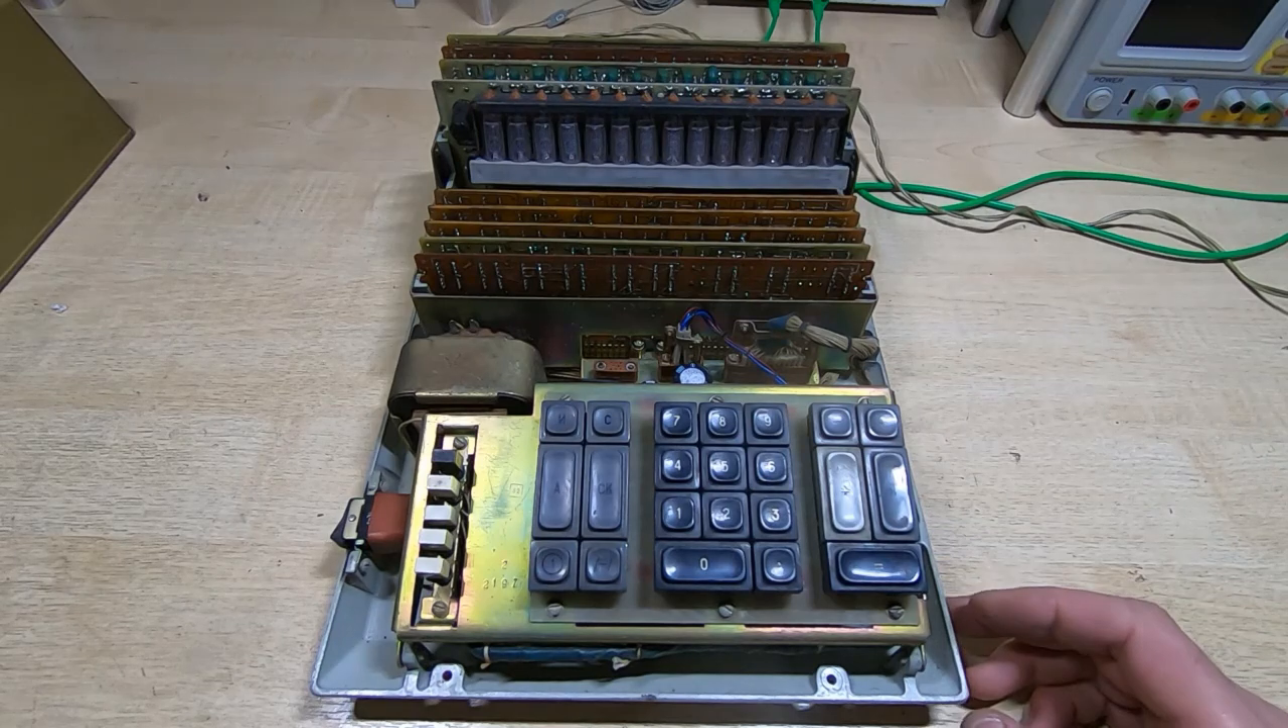I've put all the boards back into the calculator.